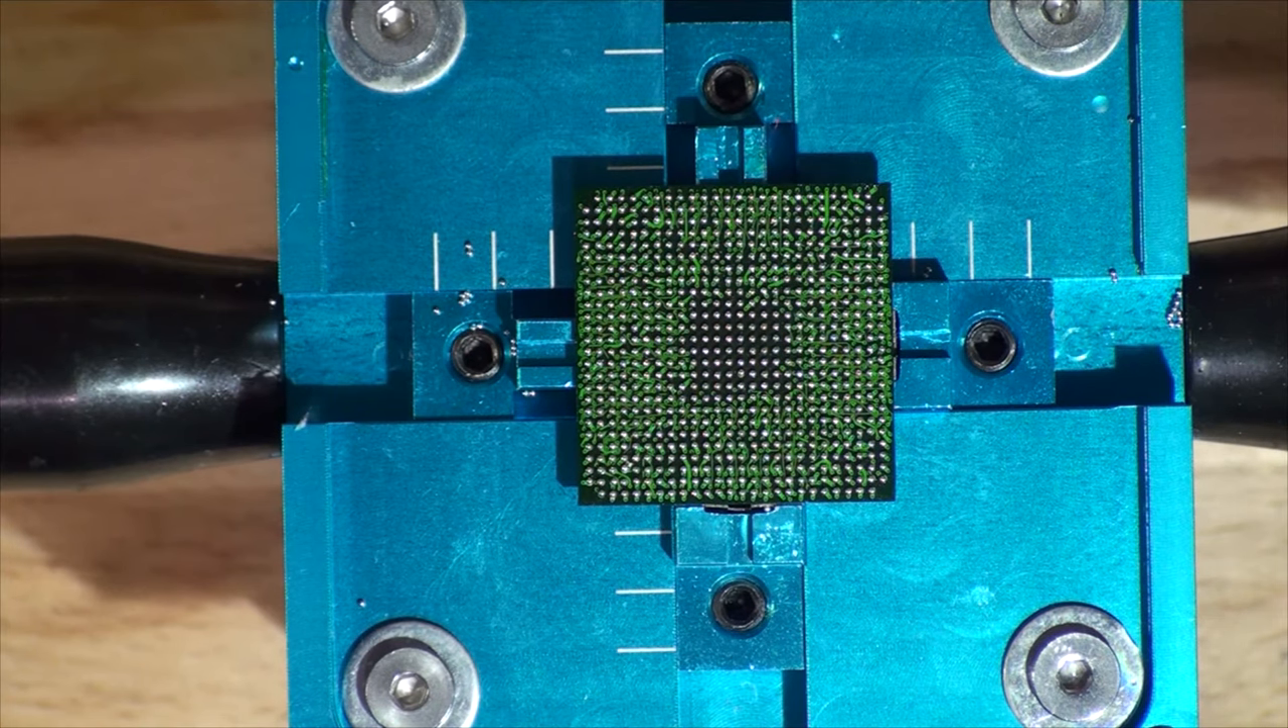So all the balls are now in there.